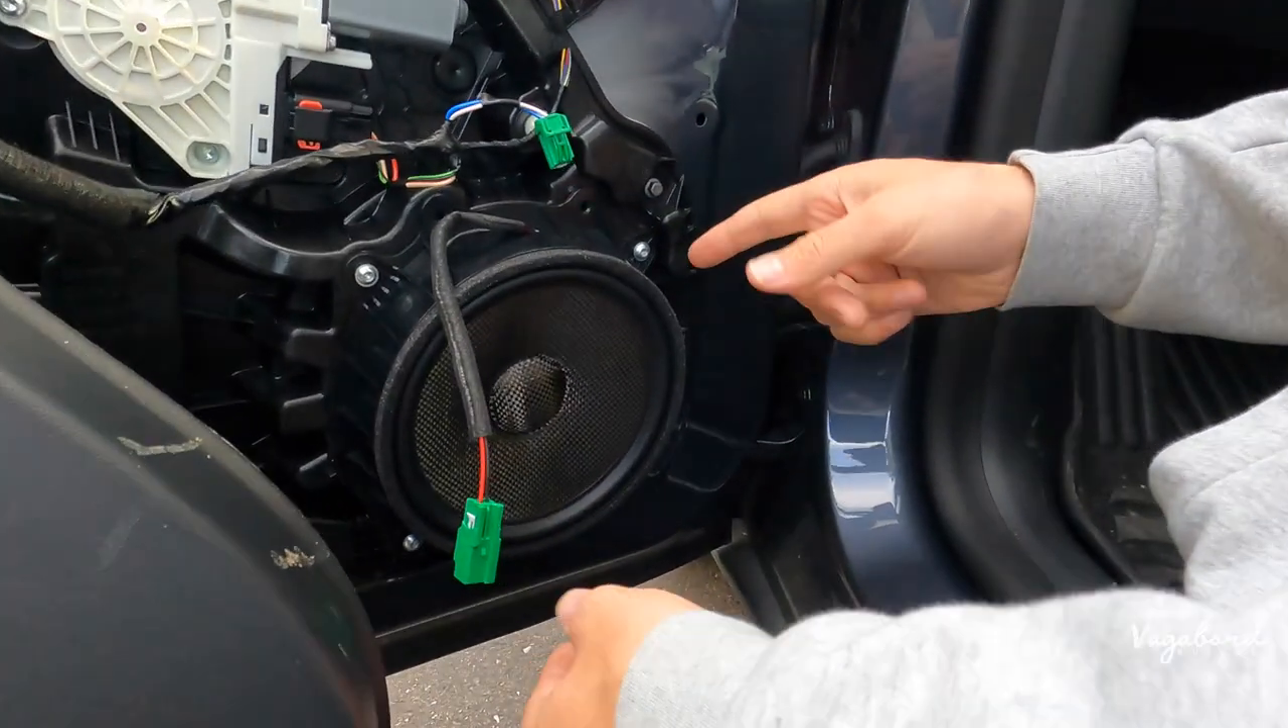So door speaker is installed. And the beautiful thing is that the Light Harmonics do come plug and play.